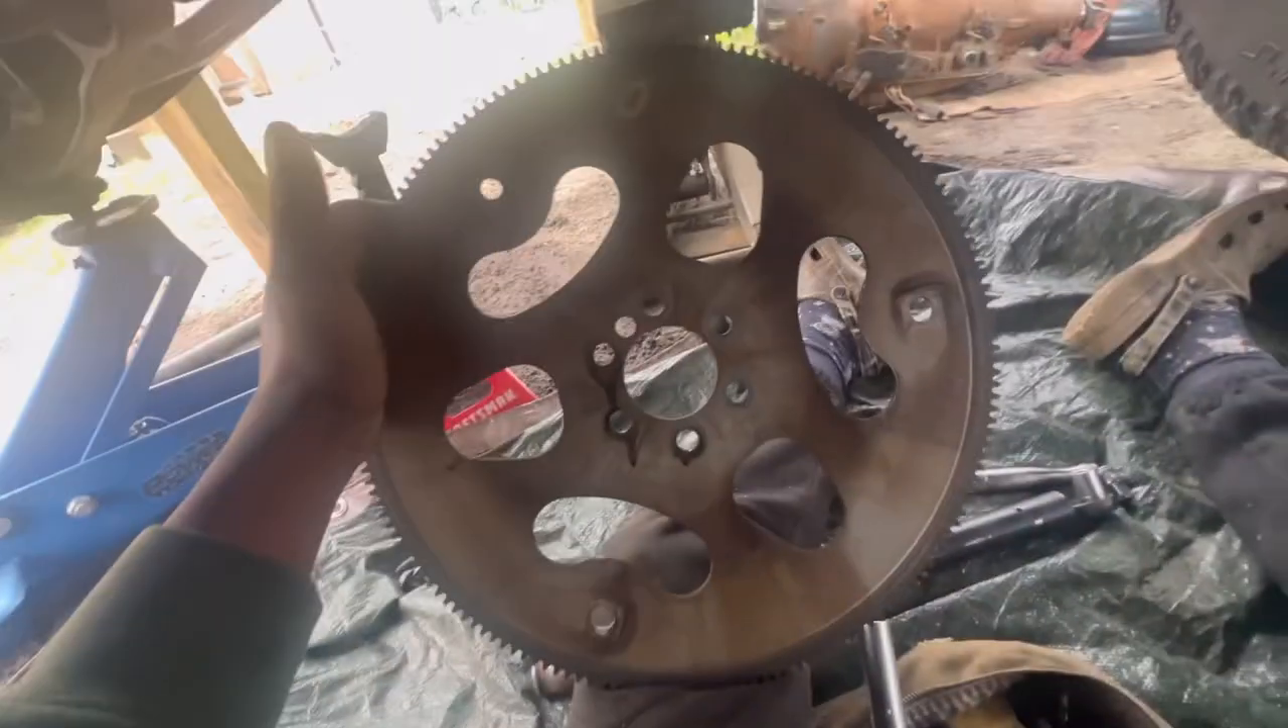All right guys we got flywheel off as you can see now we are on the back side of the block.